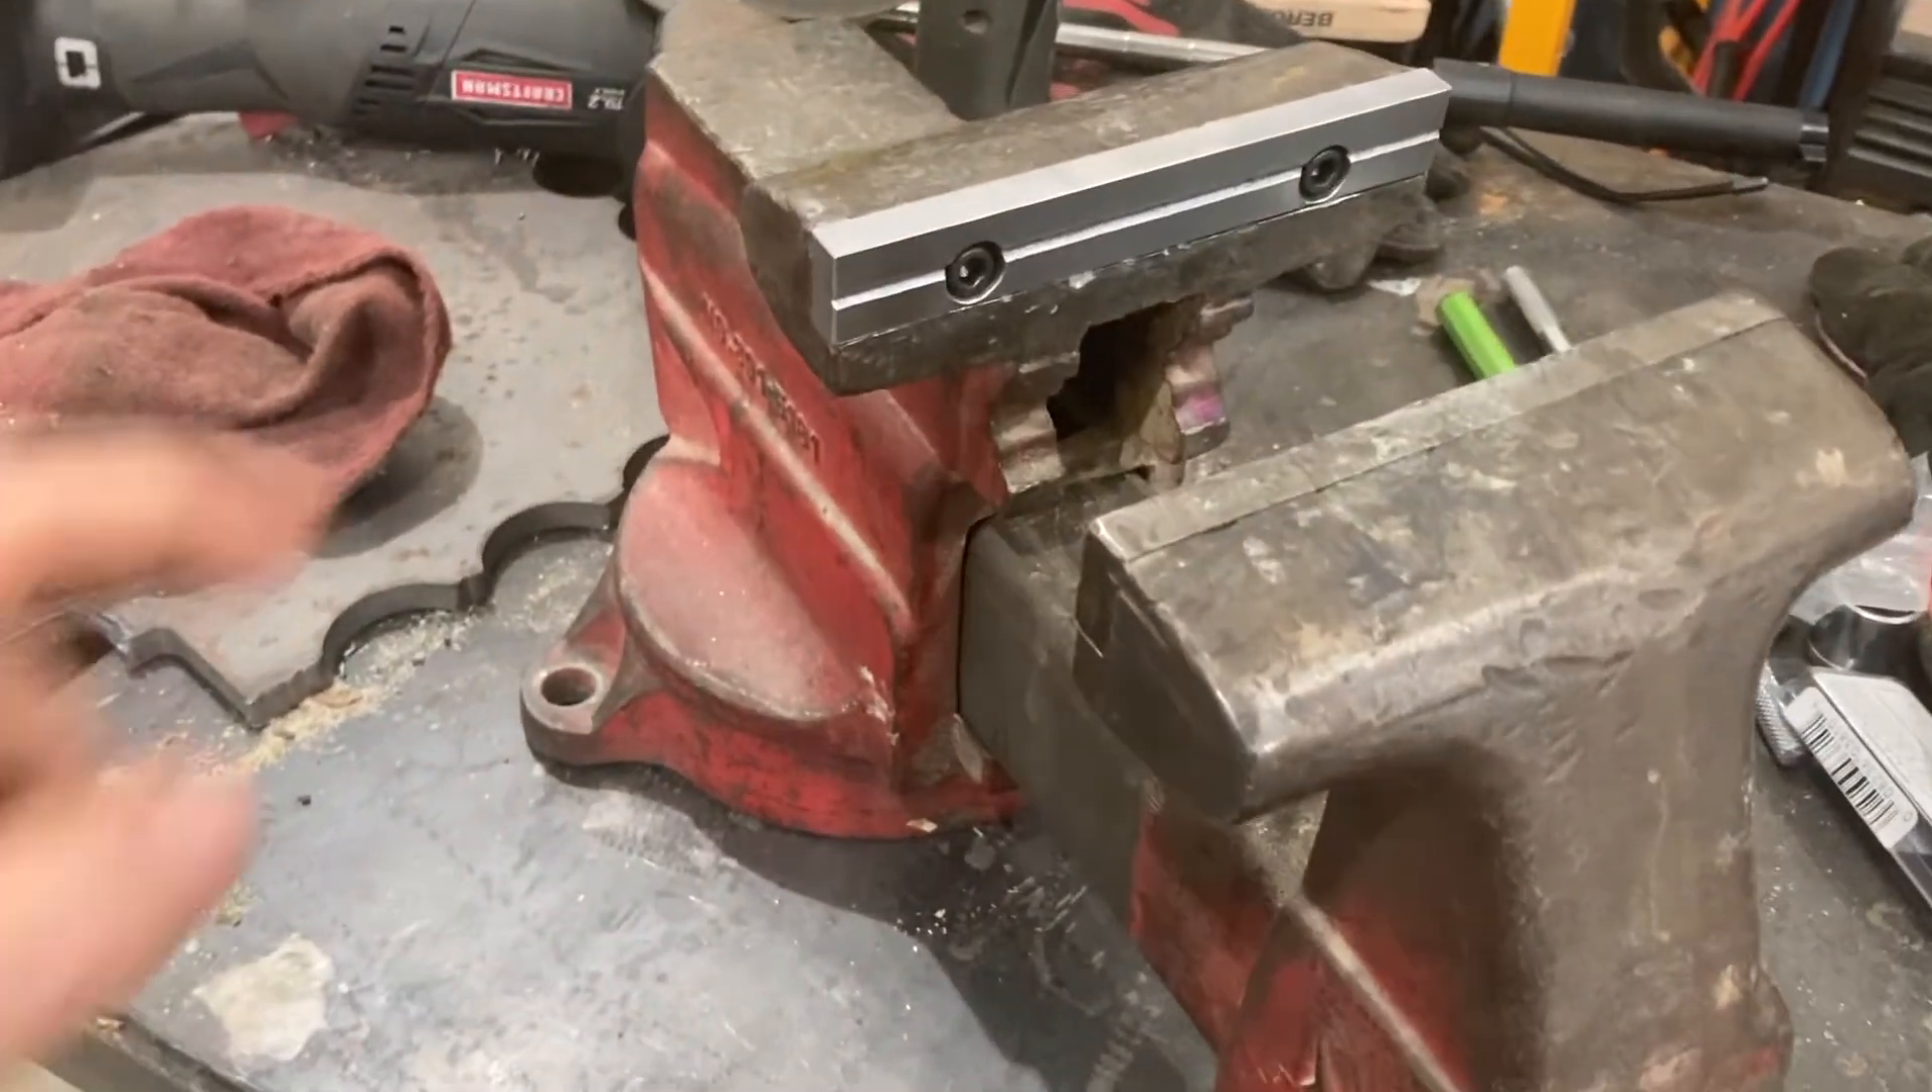Okay, so this vise is now put back together again and the new jaw piece is on.